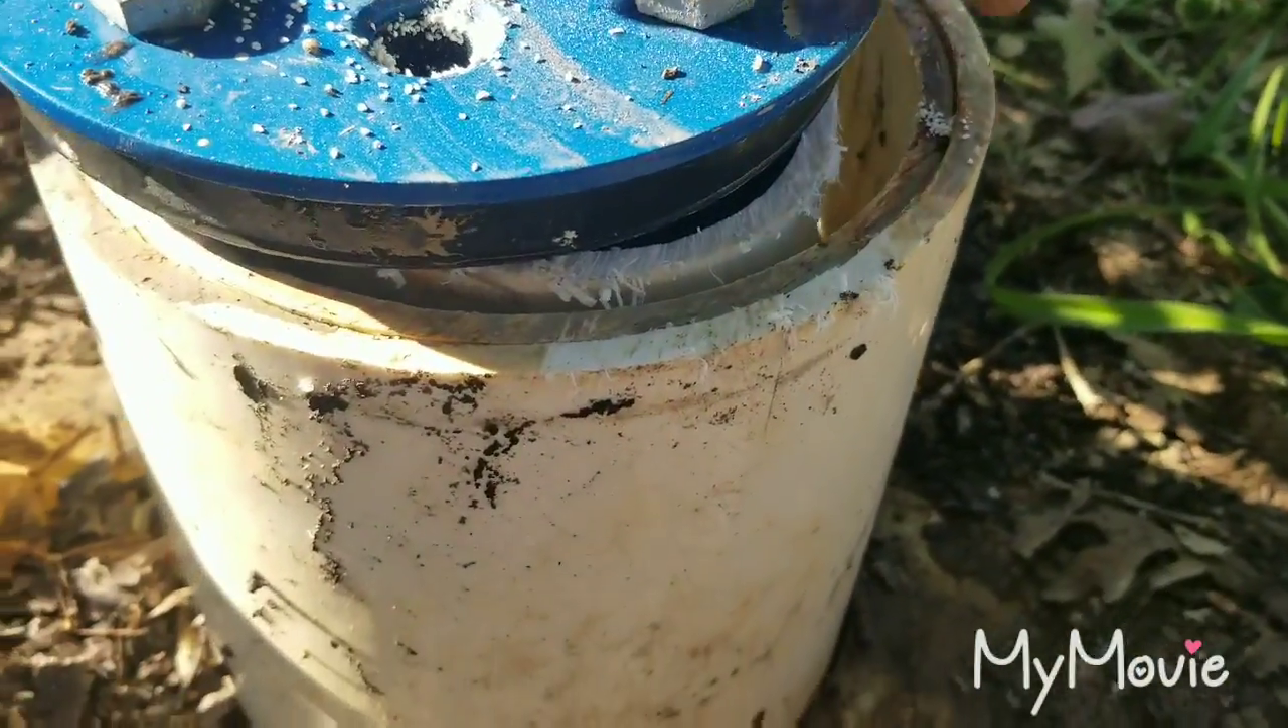Now if you take notice this well seal is not sitting down flush.